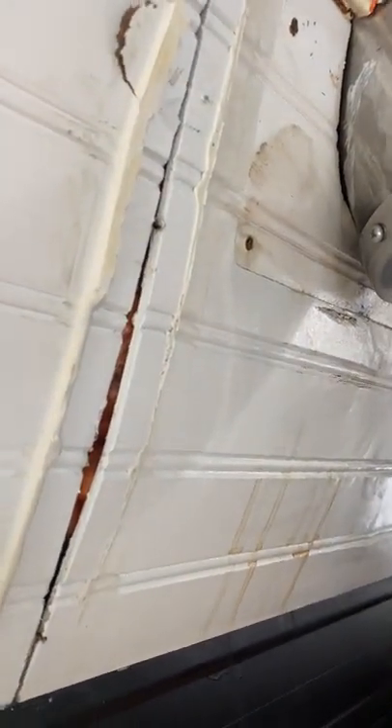There's a huge gap there between the side ceiling and the insulation.